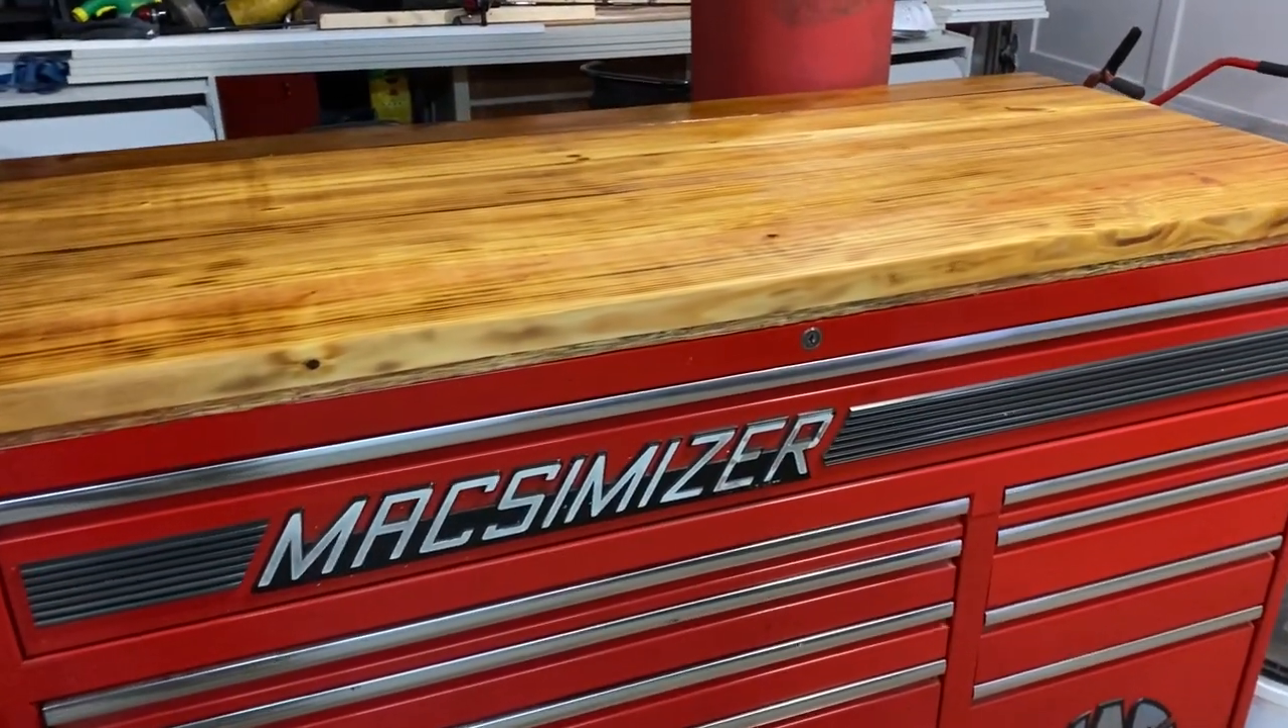We have put three coats of linseed oil on the lid there we have it attached to the top of the toolbox.